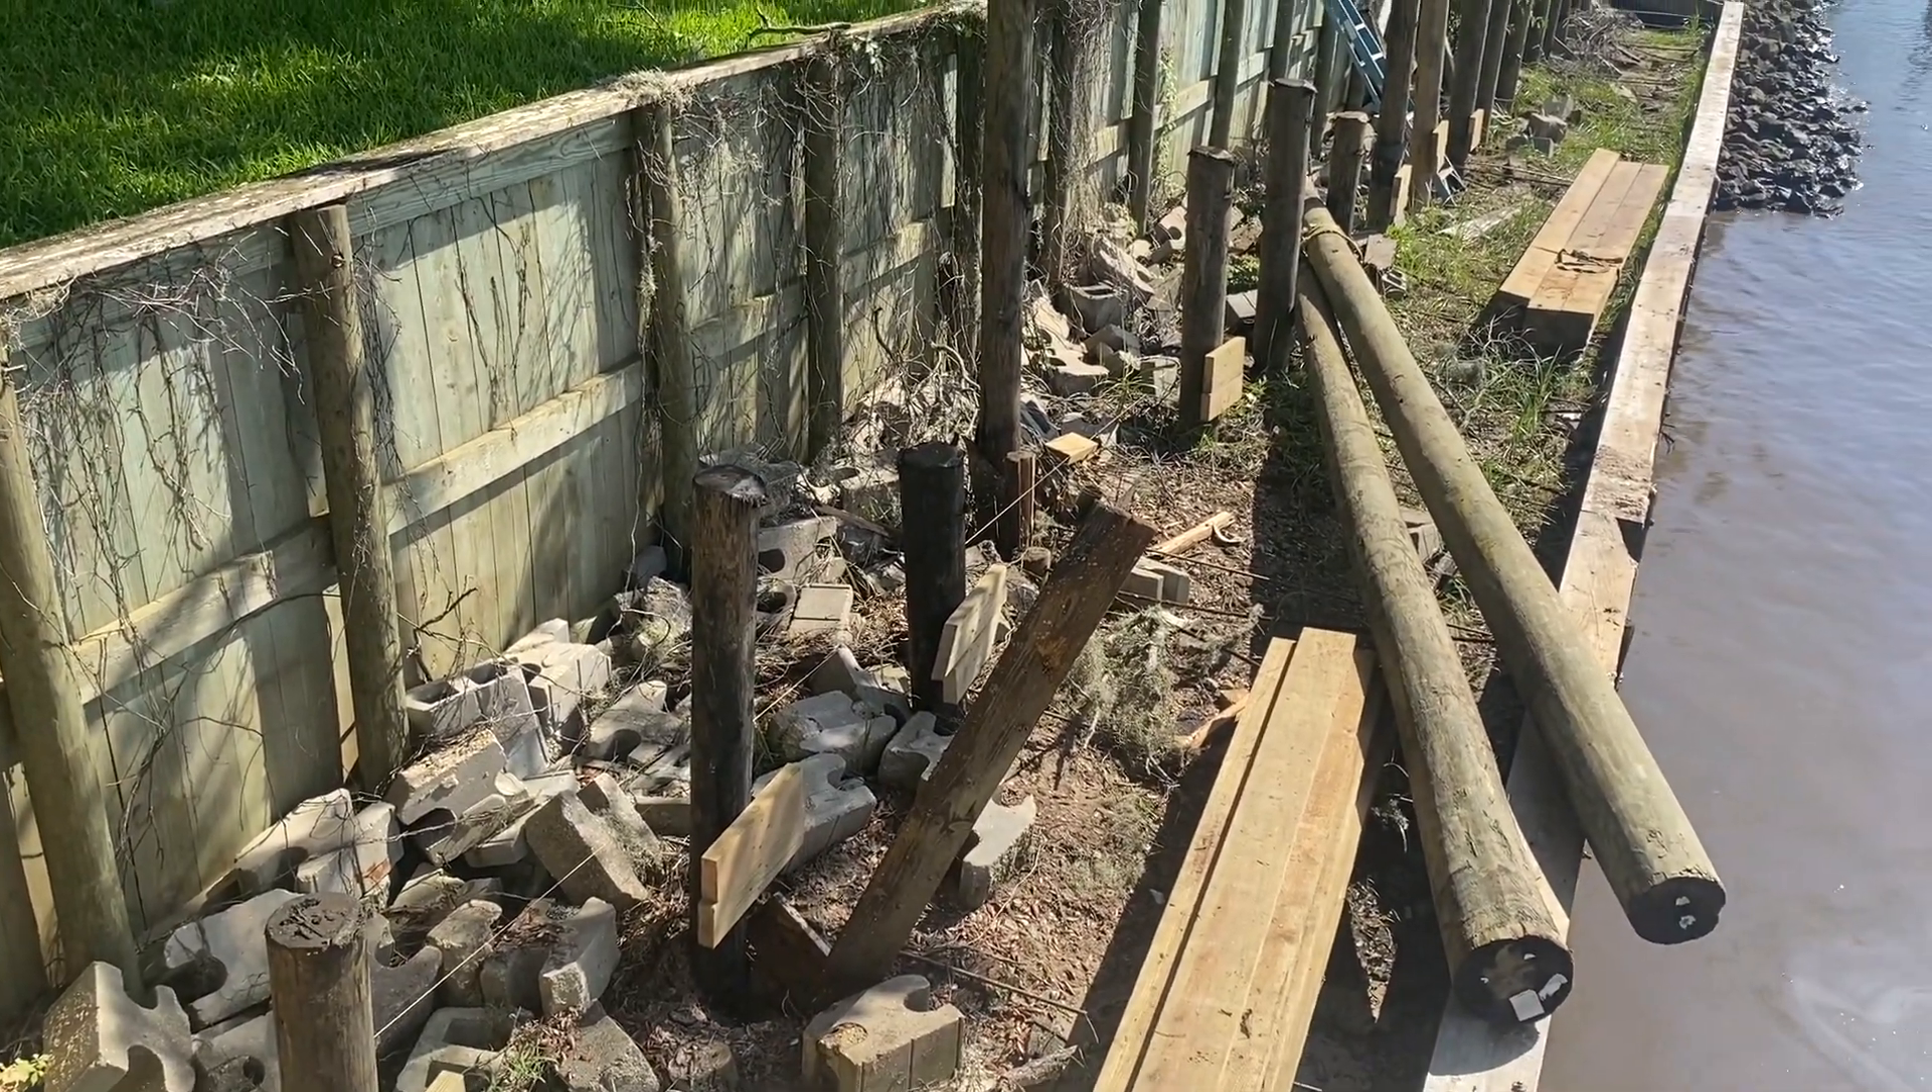Got most of our tieback system pilings already set.